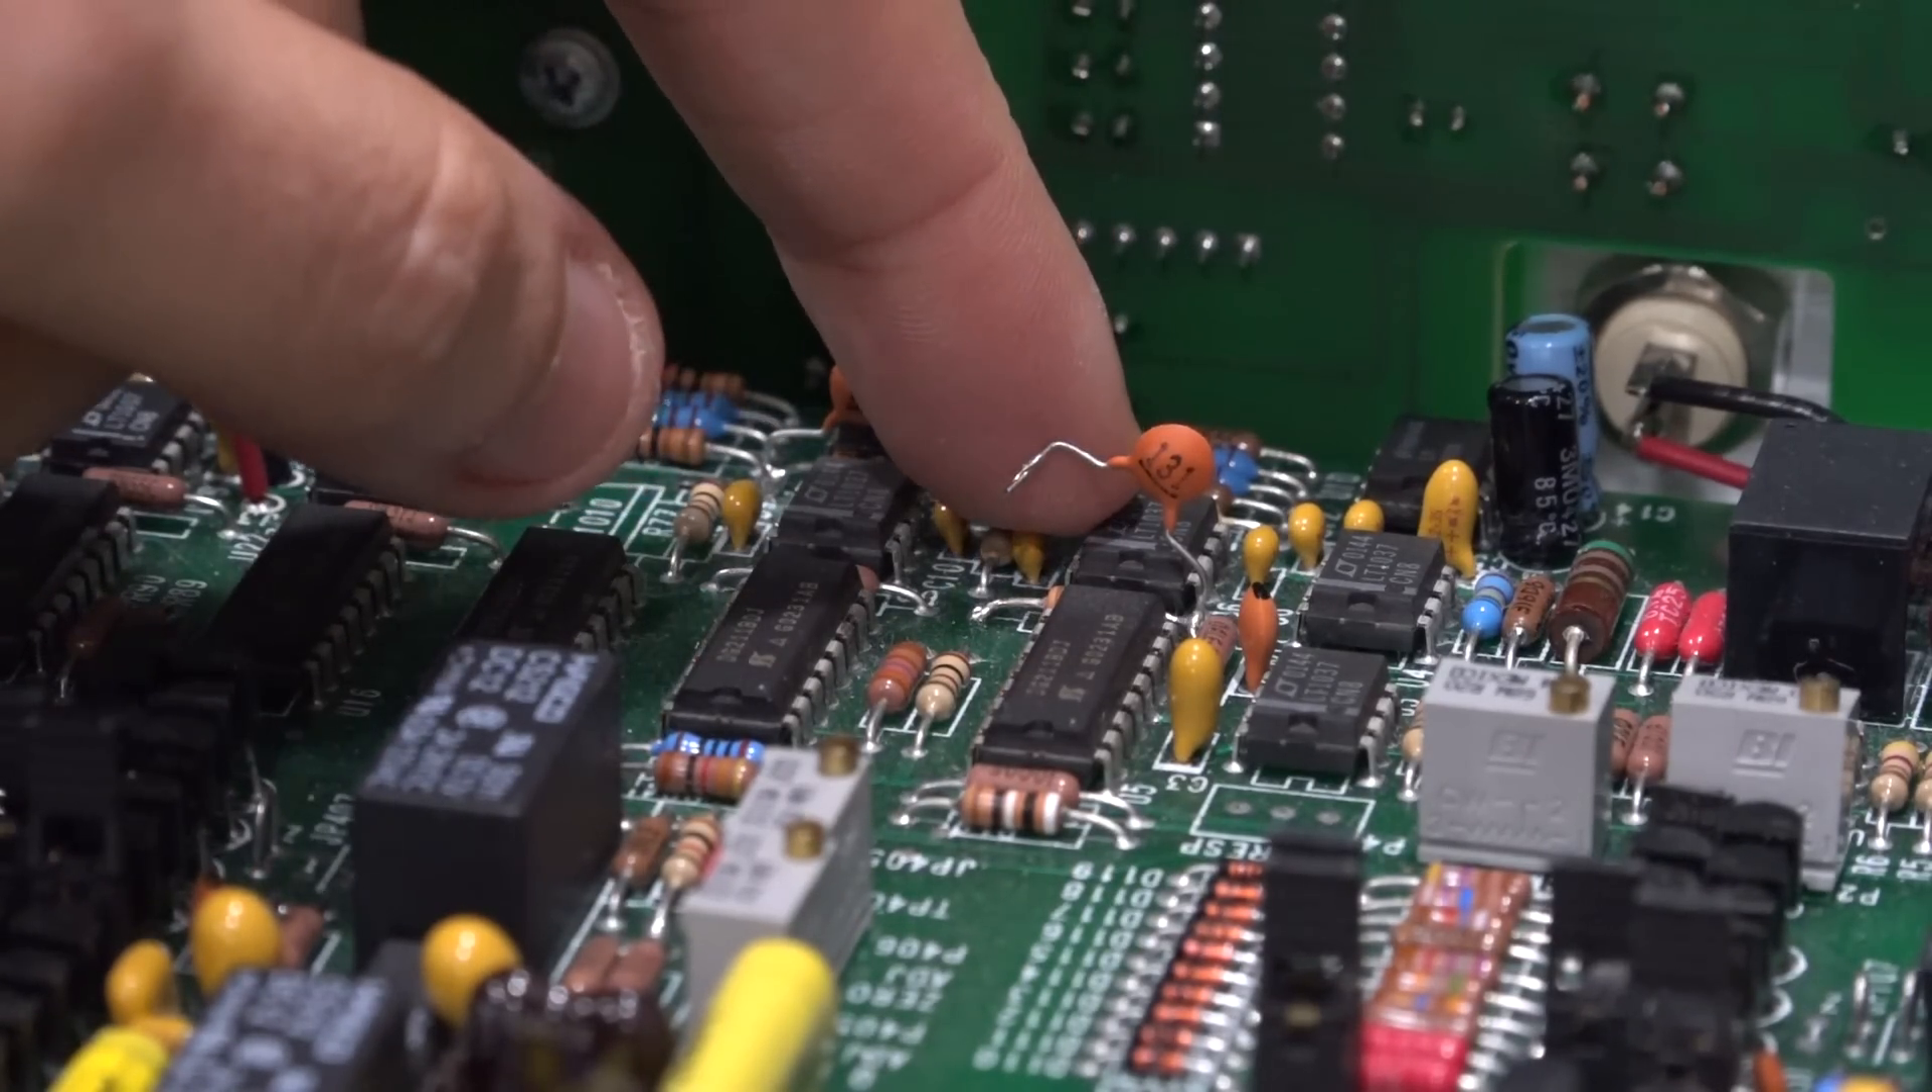But if you look over here look at that you see this this capacitor one of its legs is just floating in the air it should look like this but this one is floating.